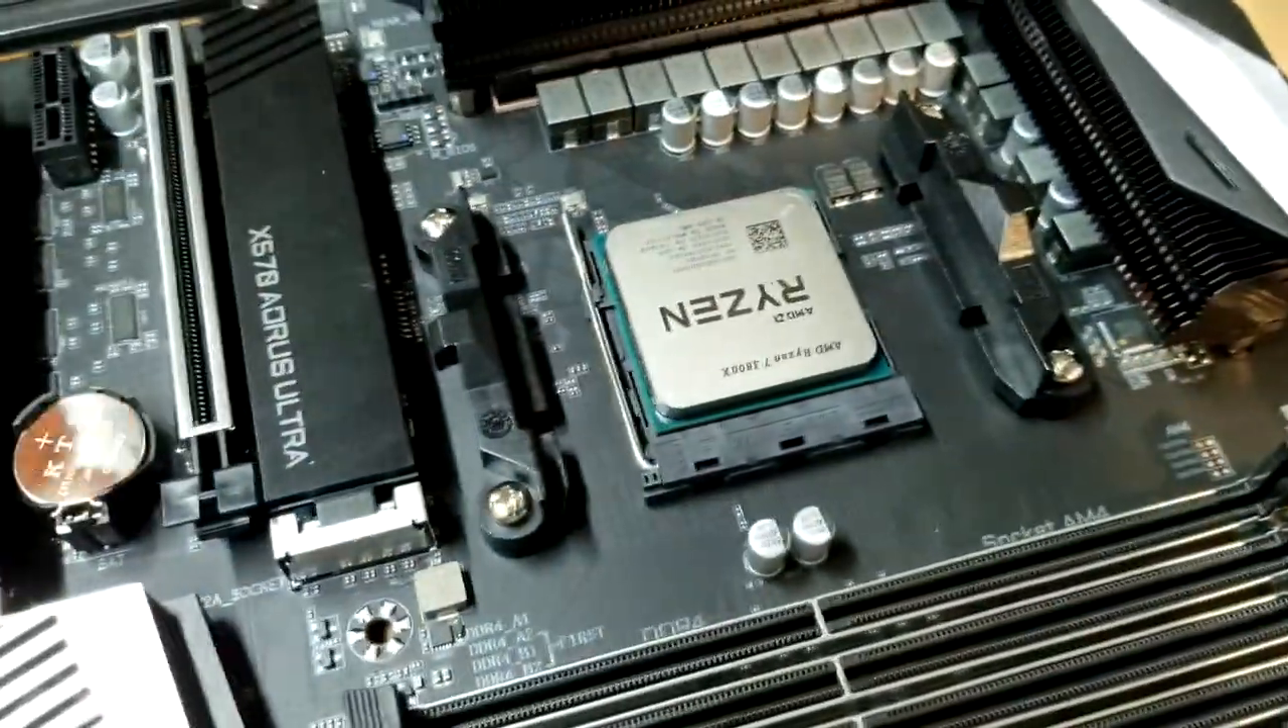Now we have our processor seated and now we're going to move on to the next step.